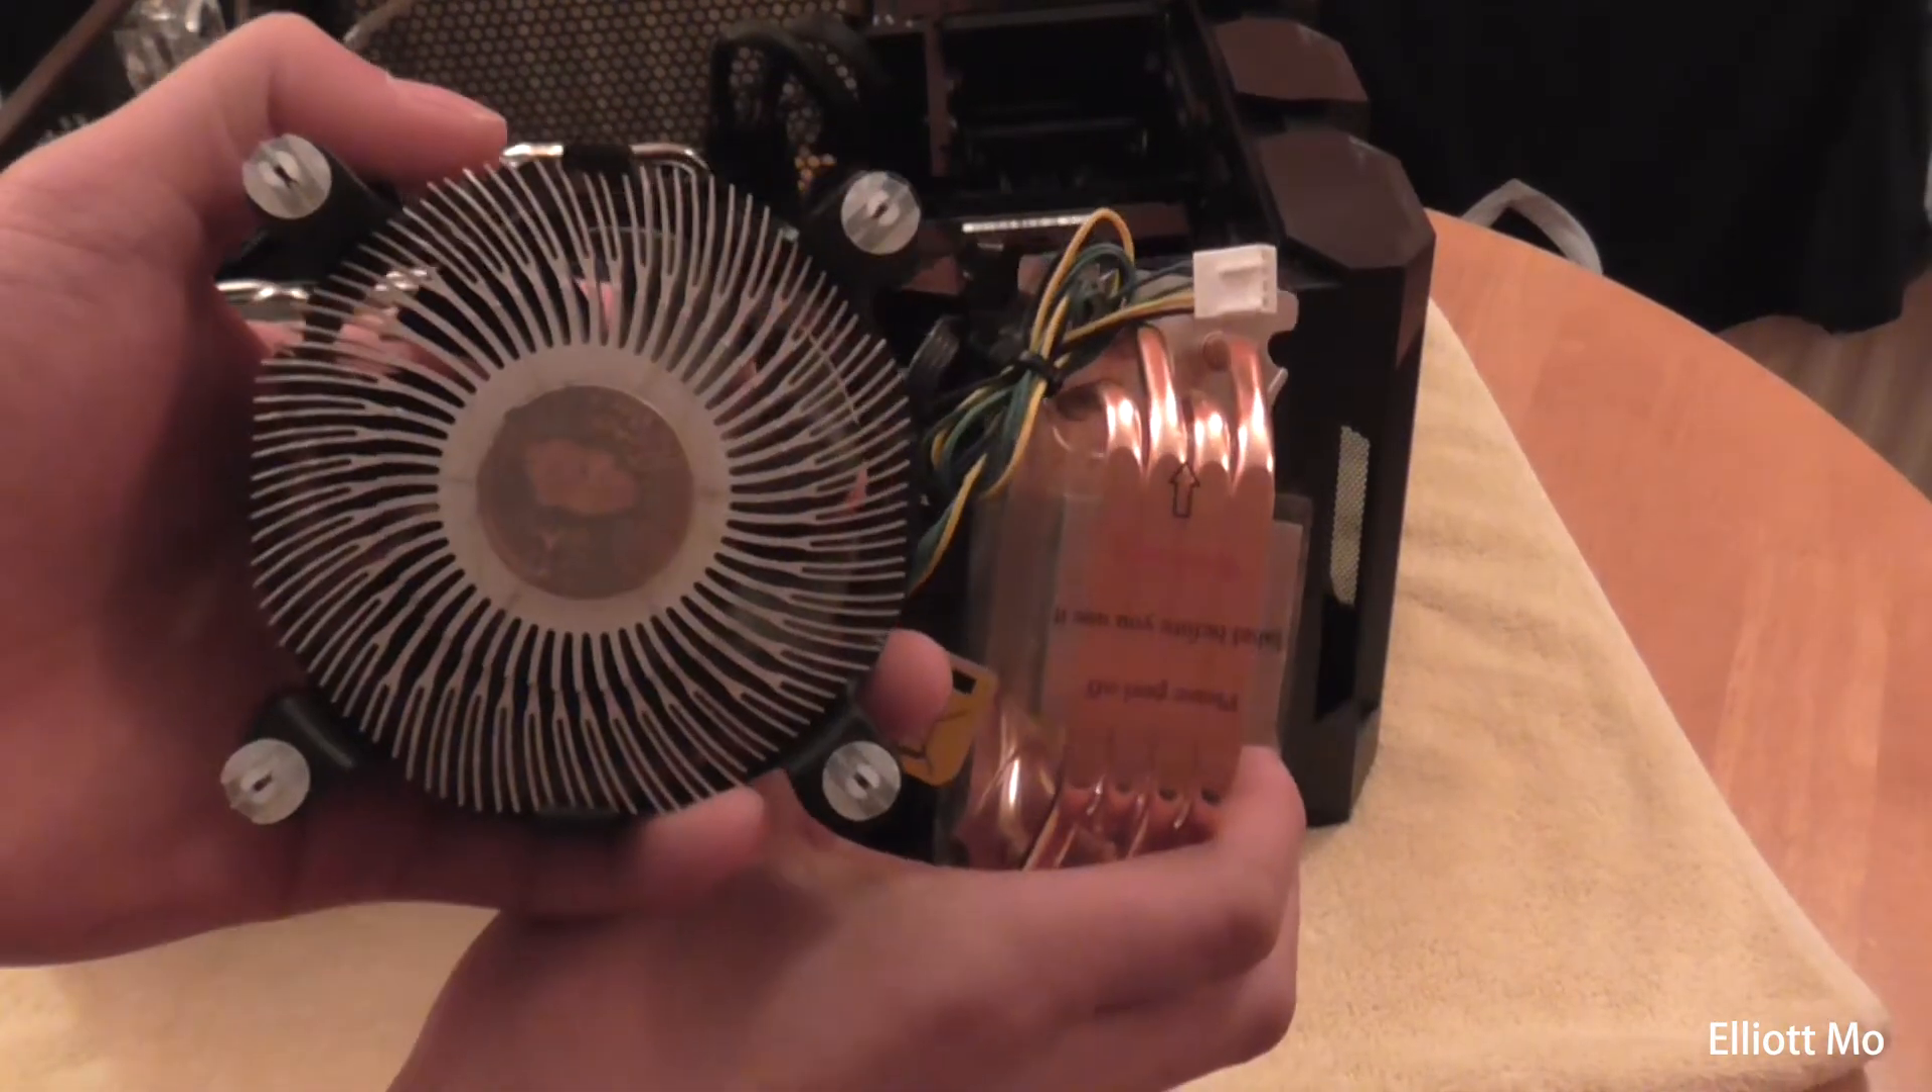So I've just taken the stock heatsink off my PC and as you can see, there's a huge difference in size.